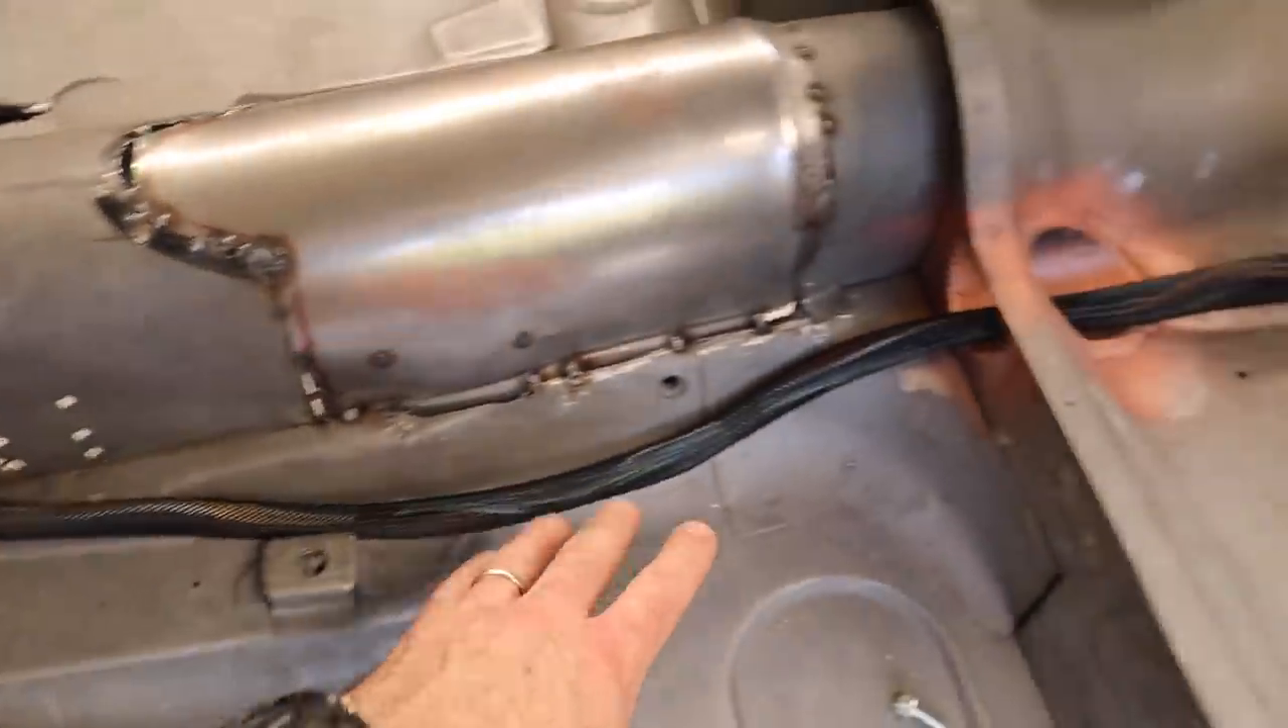So we have, I've still got to put some clips to hold everything in, but we have our main harness going through the center with all the wires going up to the switches that will be in the middle of the car.